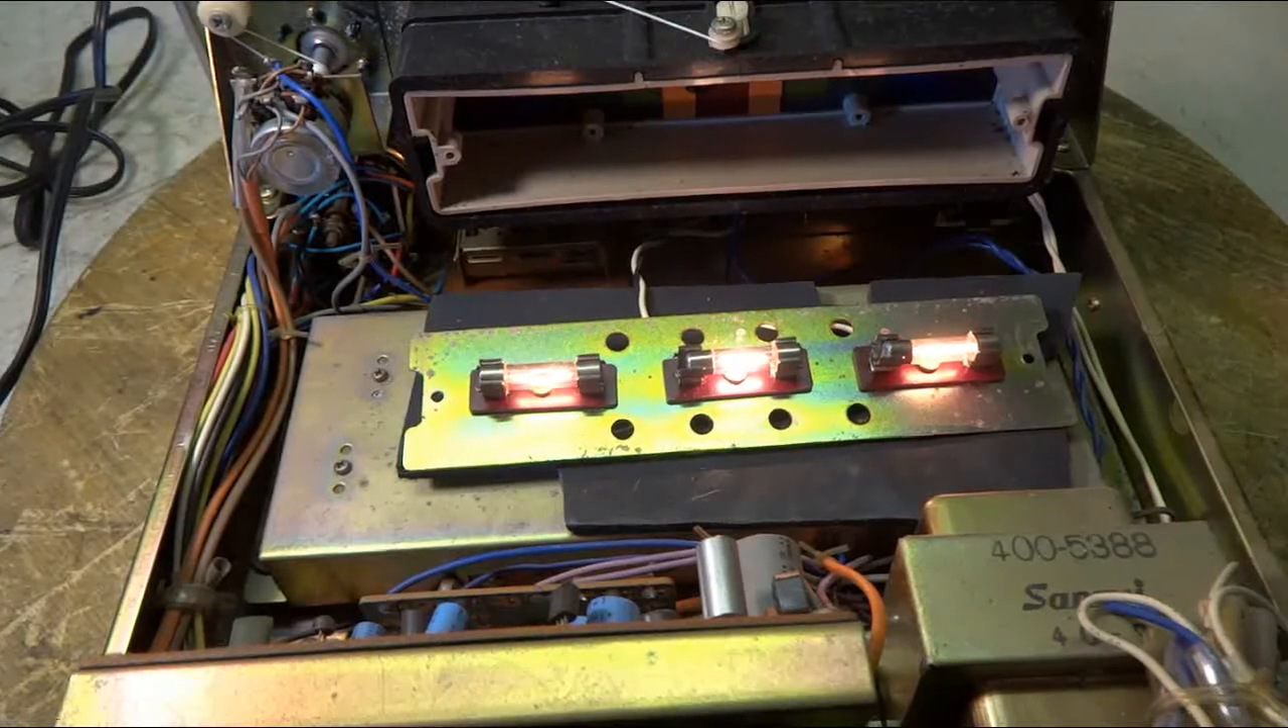I stuck three new bulbs in there and now at least they all light up.